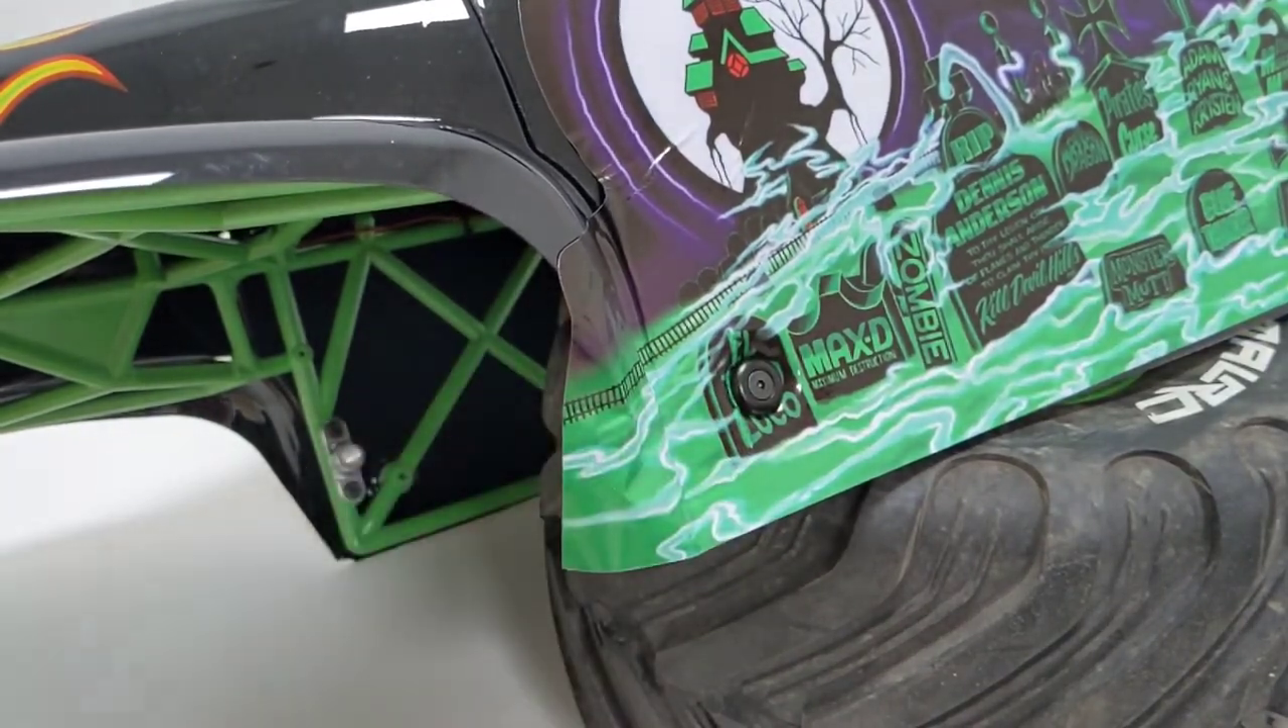And I just put the screws straight through the sticker. There we go.